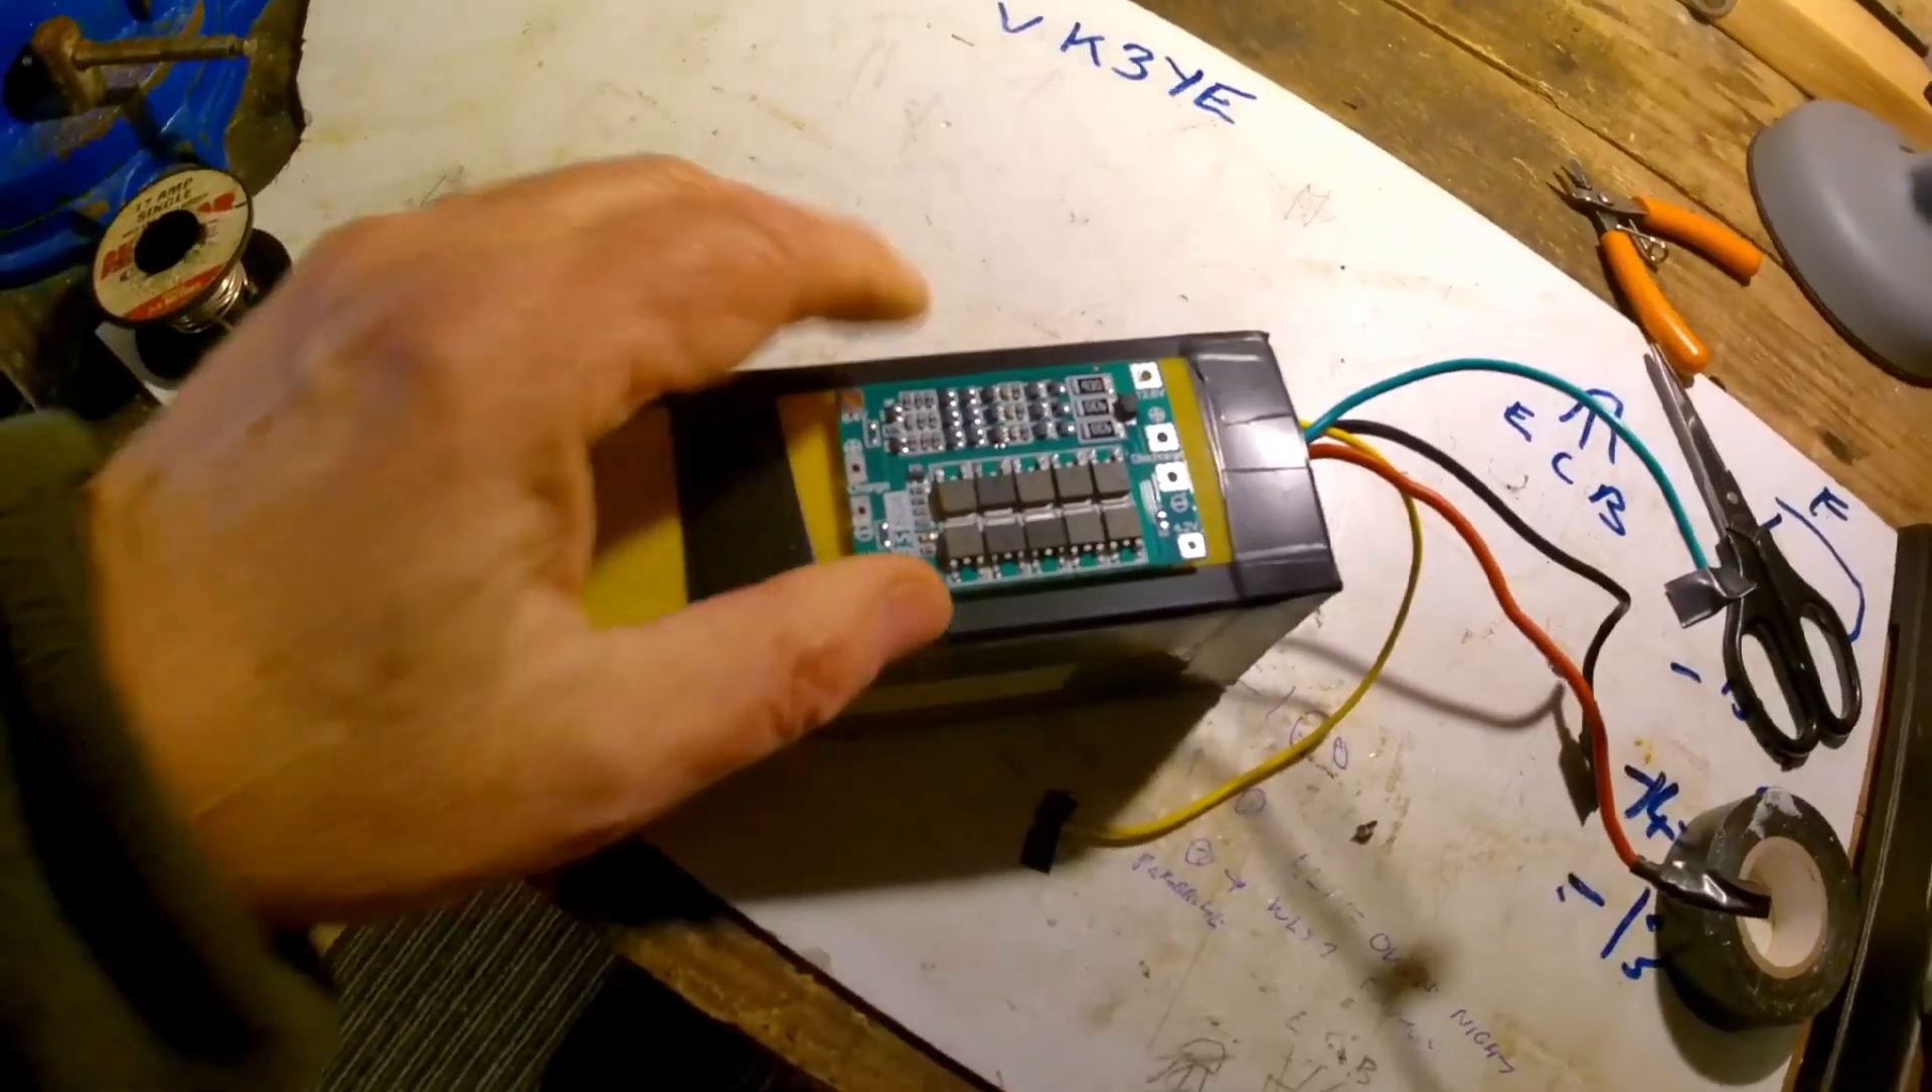Now I've put the 60 amp board on.